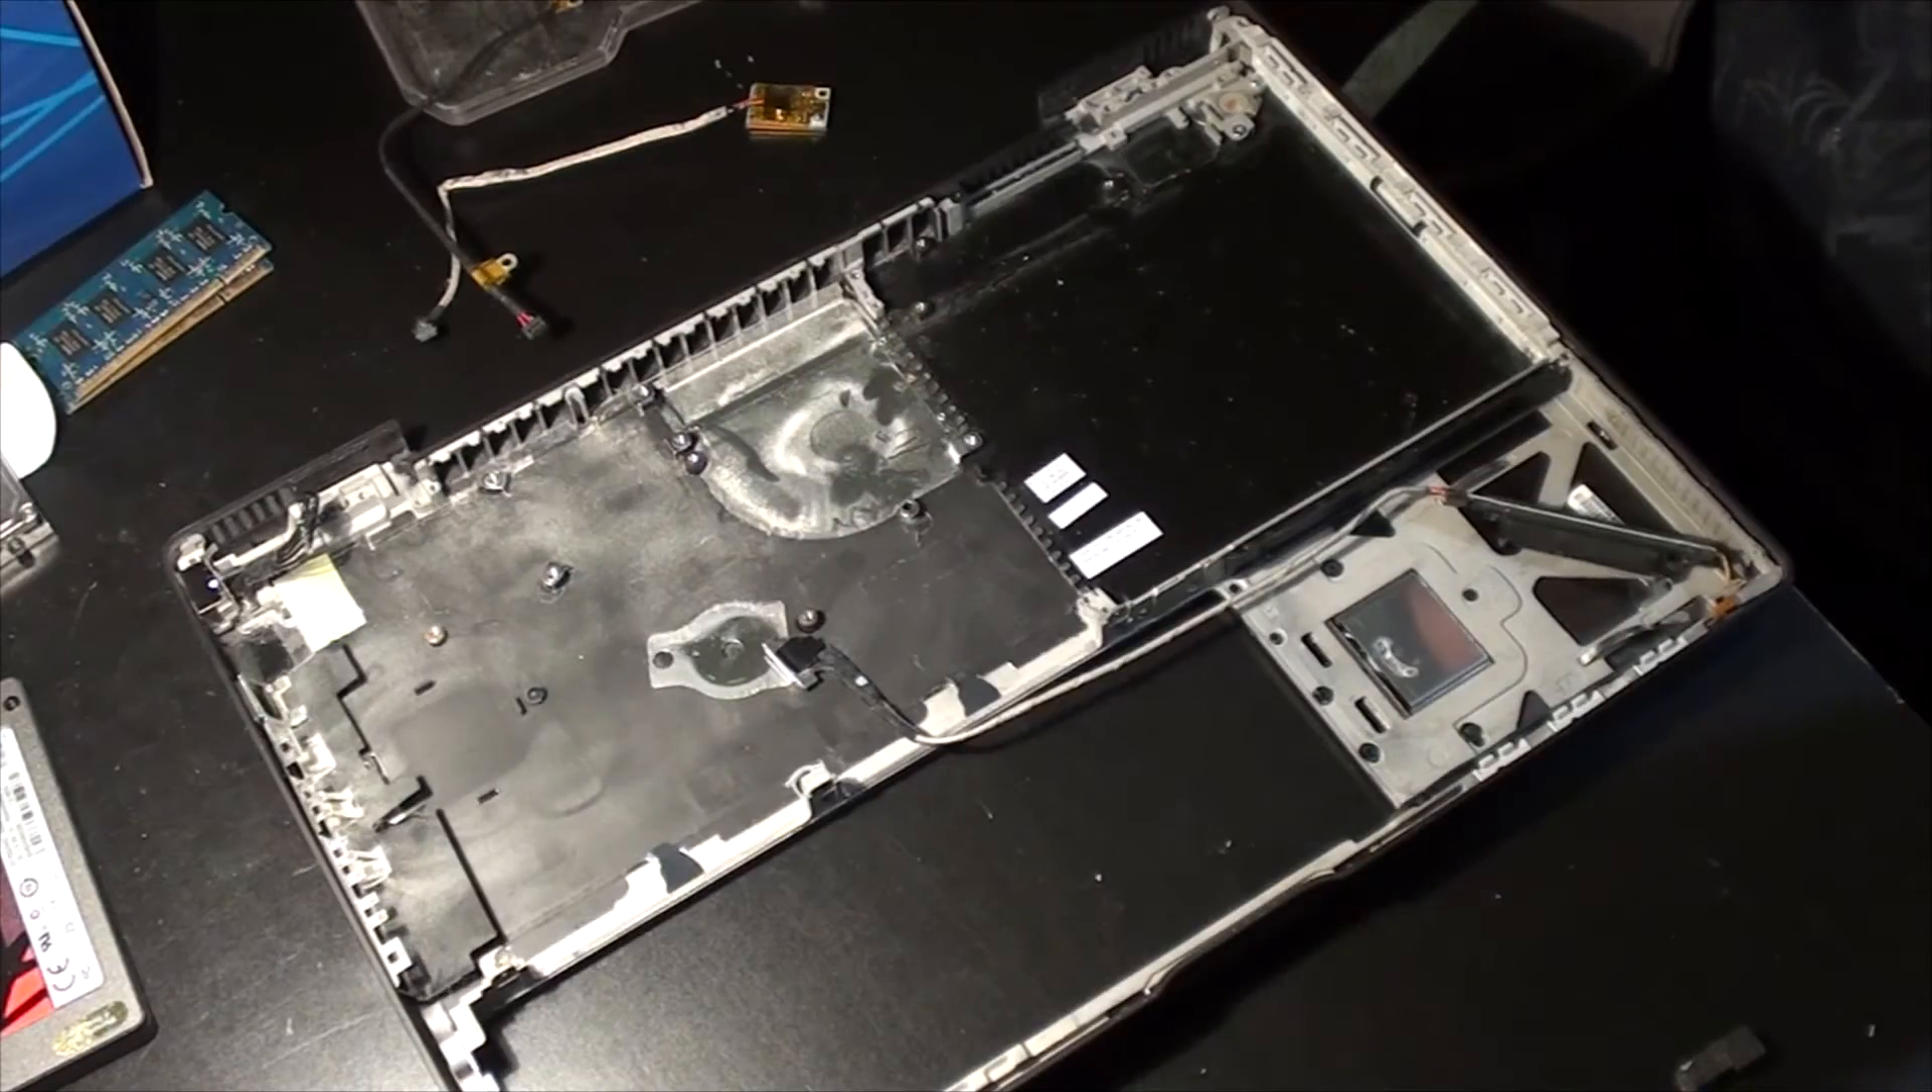Here's the motherboard out of it and everything.